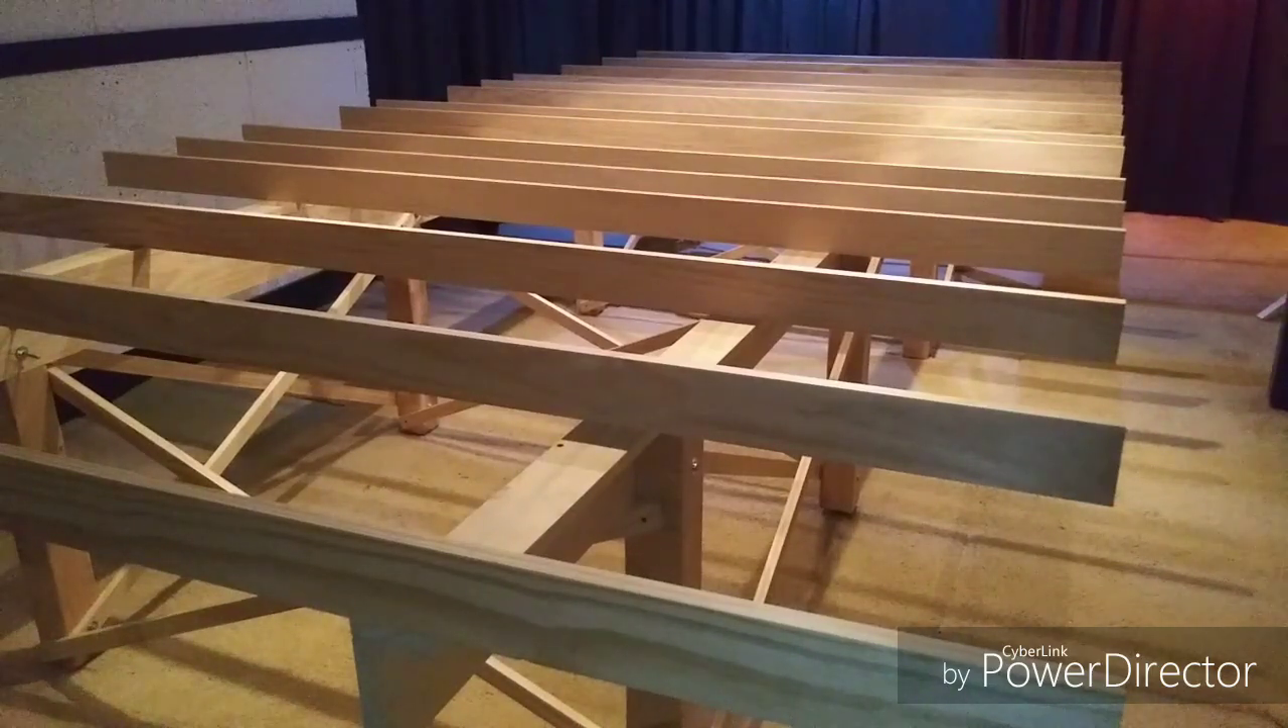Okay, all the joists are now in place with a maximum spacing of 18 inches between the joists. In some cases, it's a little narrower.